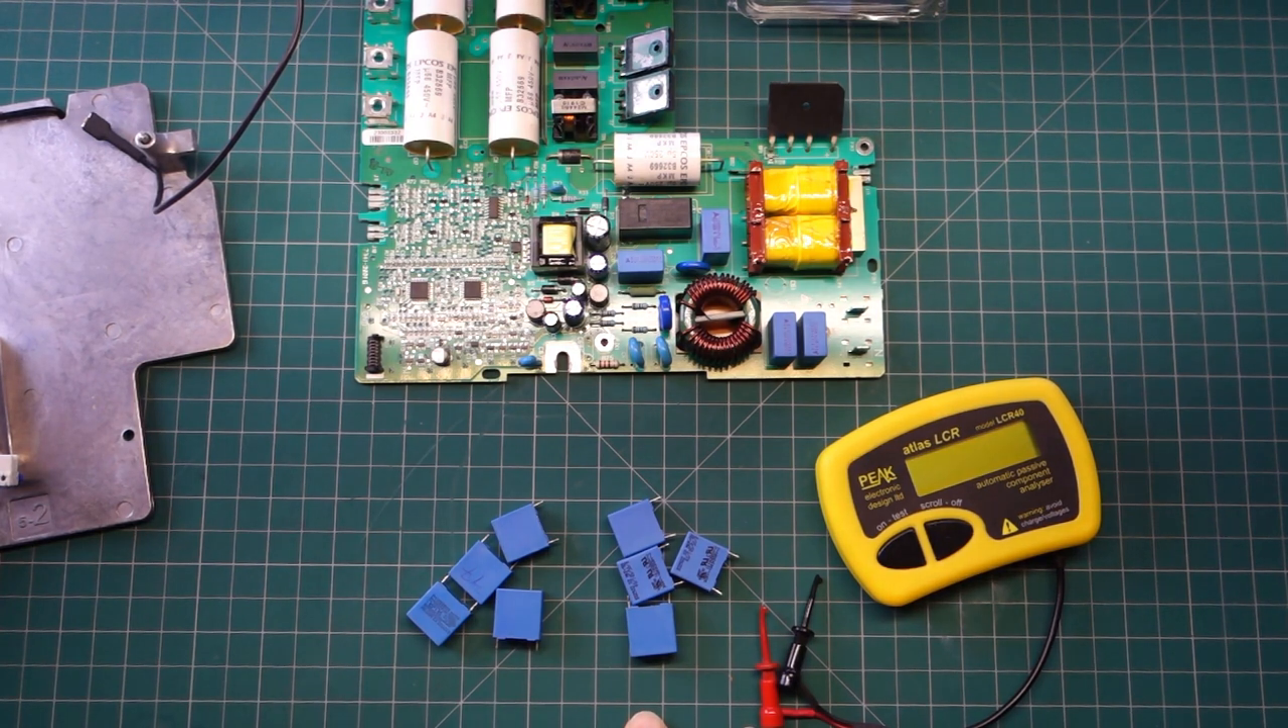So just to show you as I said I've done a couple of these repairs before and I've got the capacitors out of the circuit here to test.